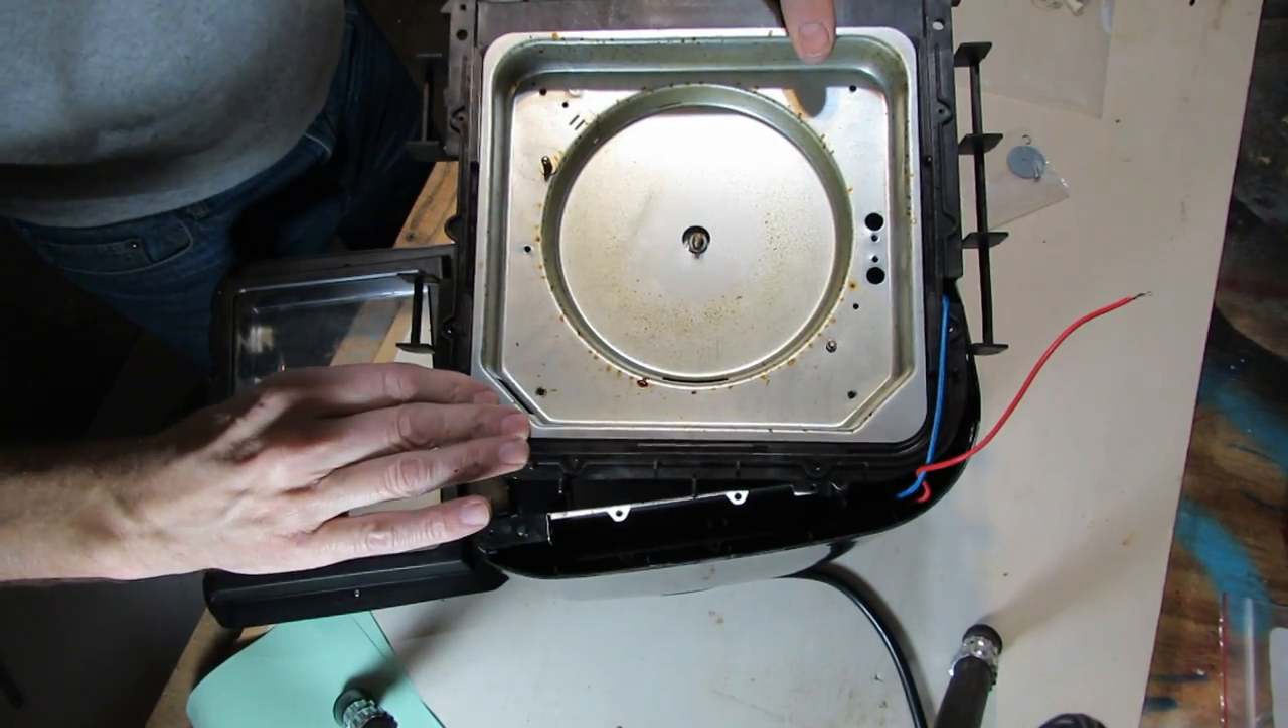I've got the top reflector pan in and I've got to put the screws in.